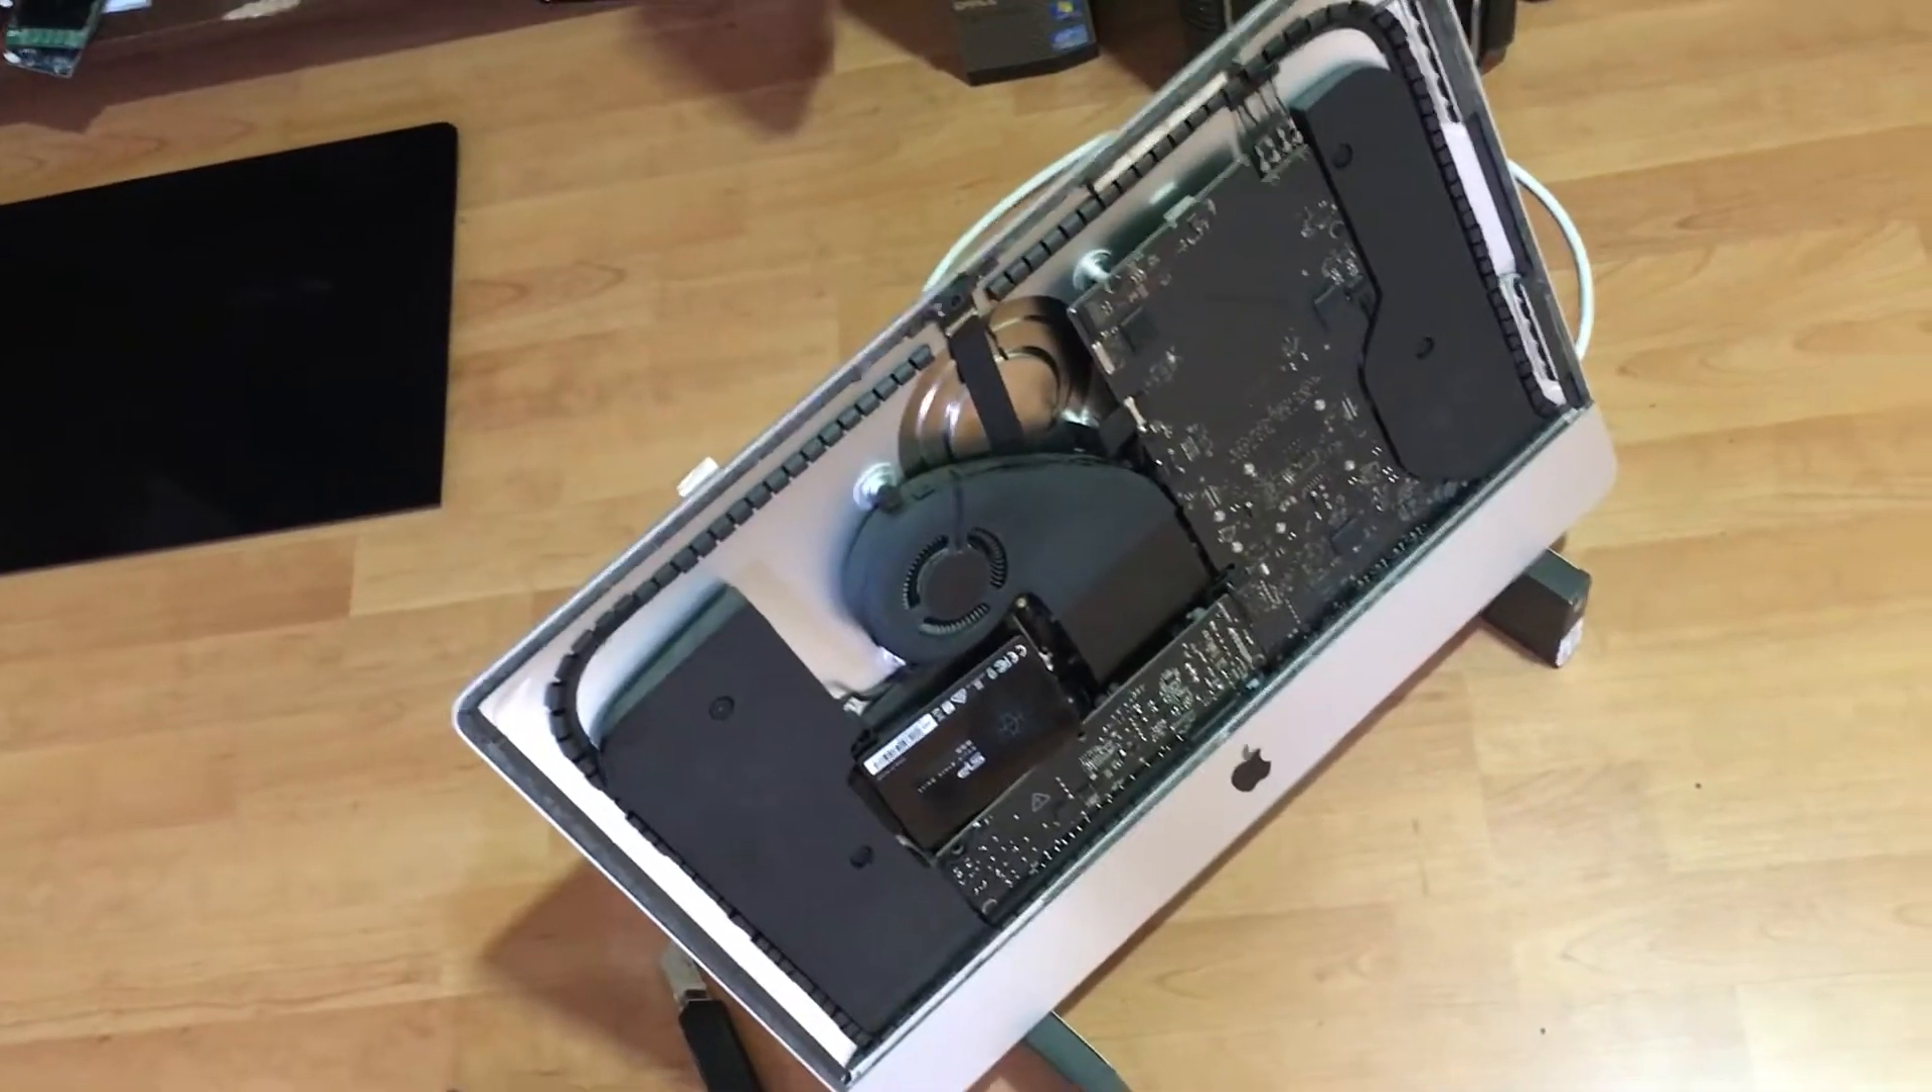I successfully took off the display.